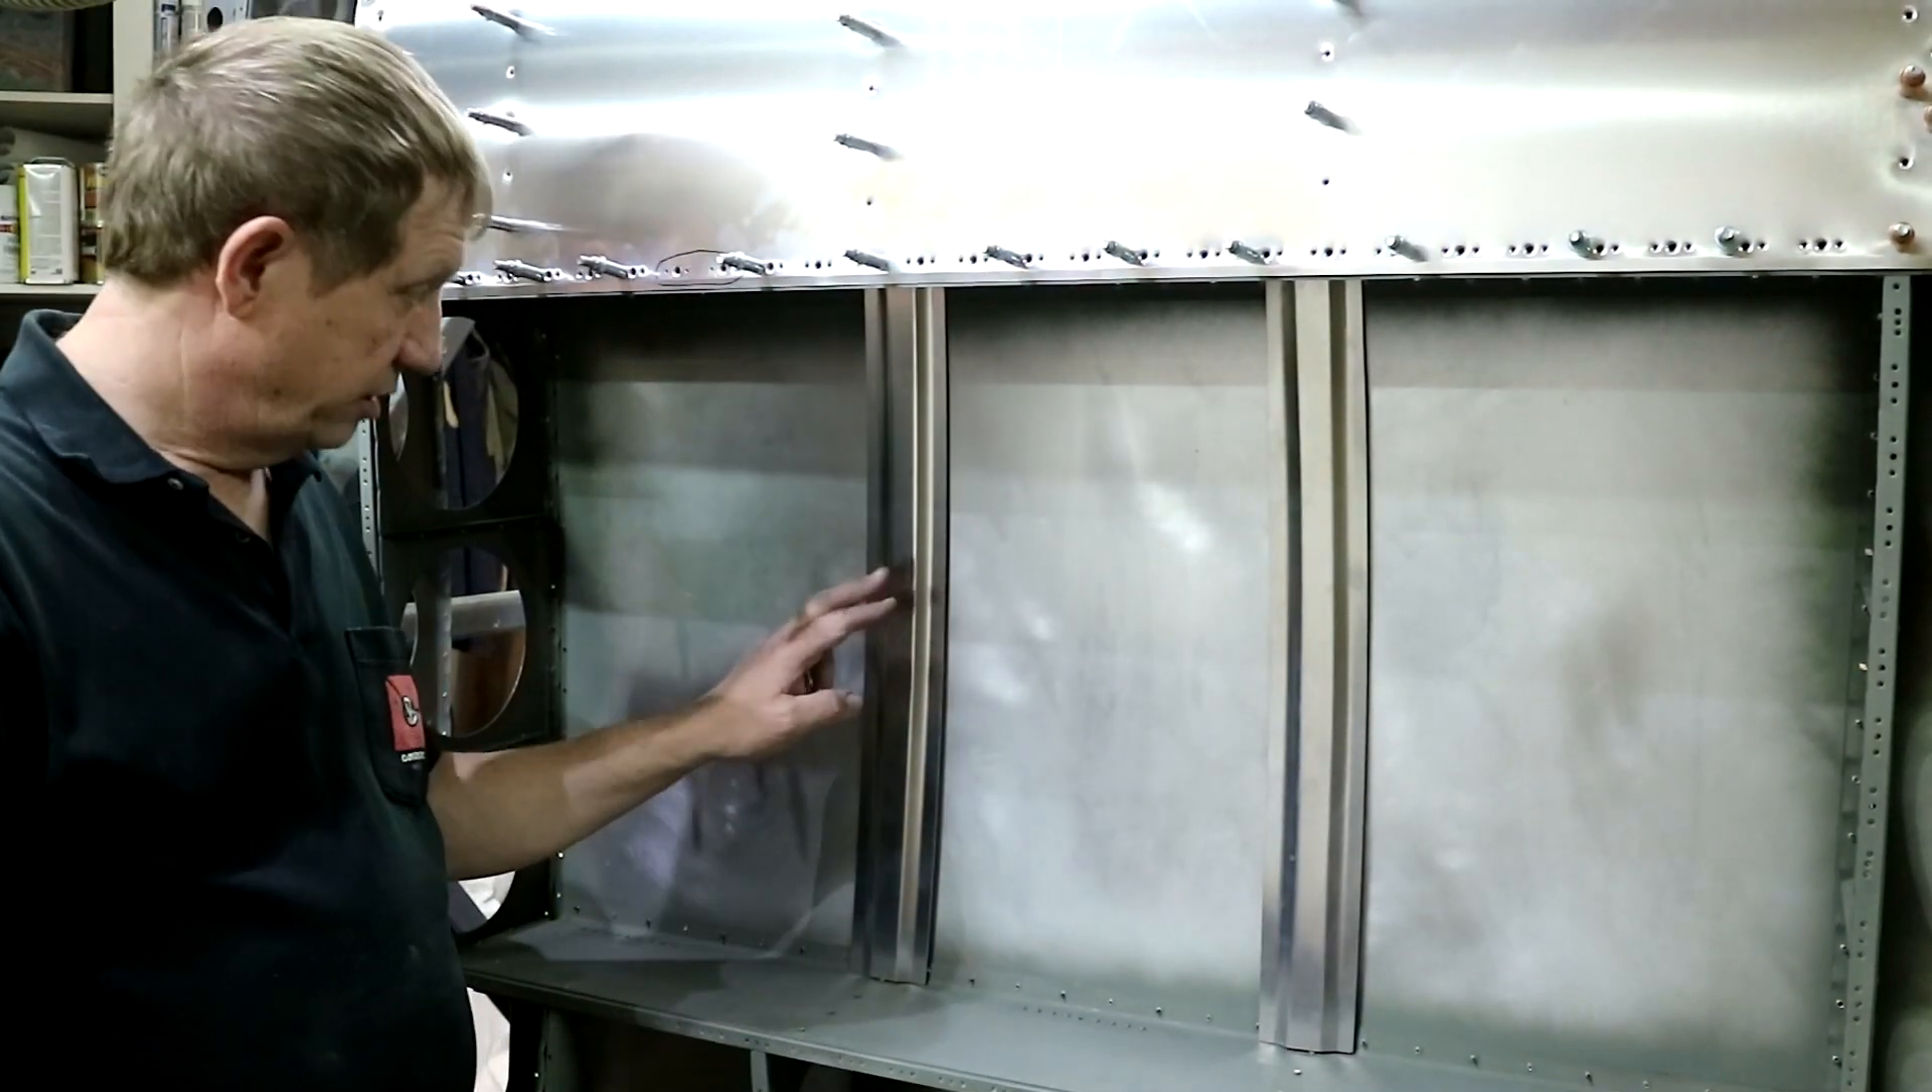There's the two upper skin stiffeners just set in place. I cut them to length, and they look good.